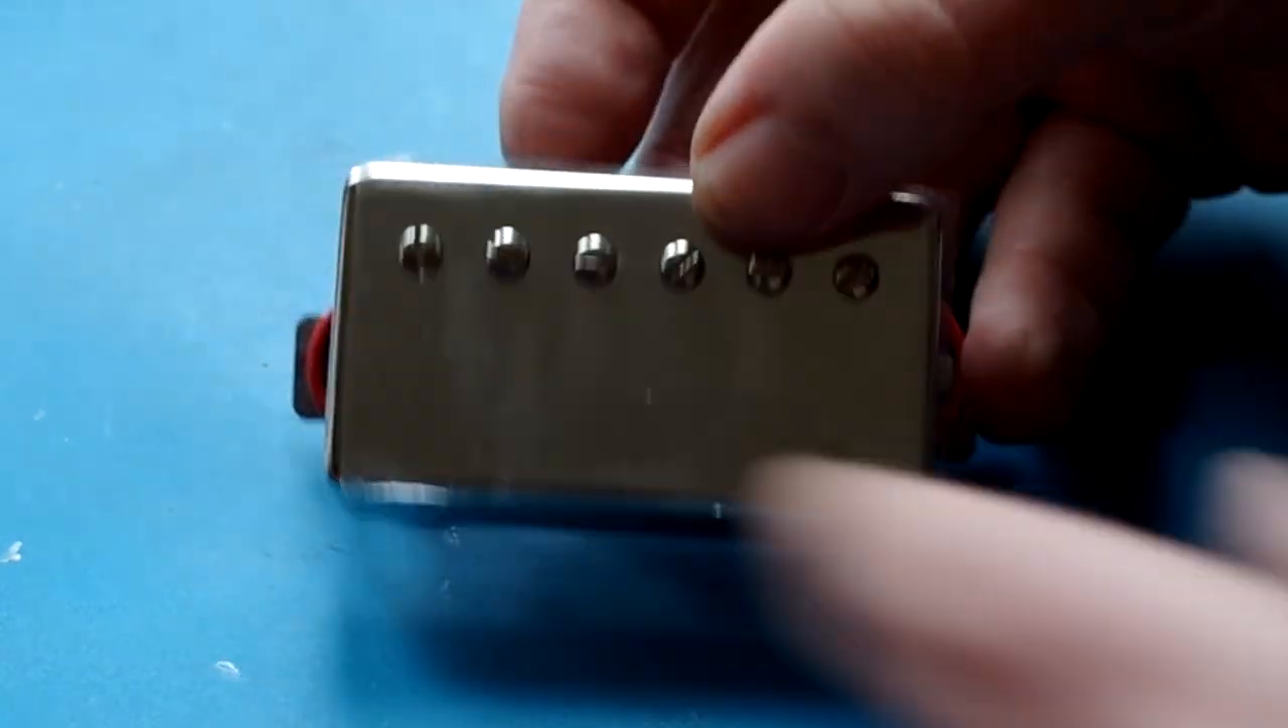And then we'll just dry fit our cover to see if it all lines up and it does.